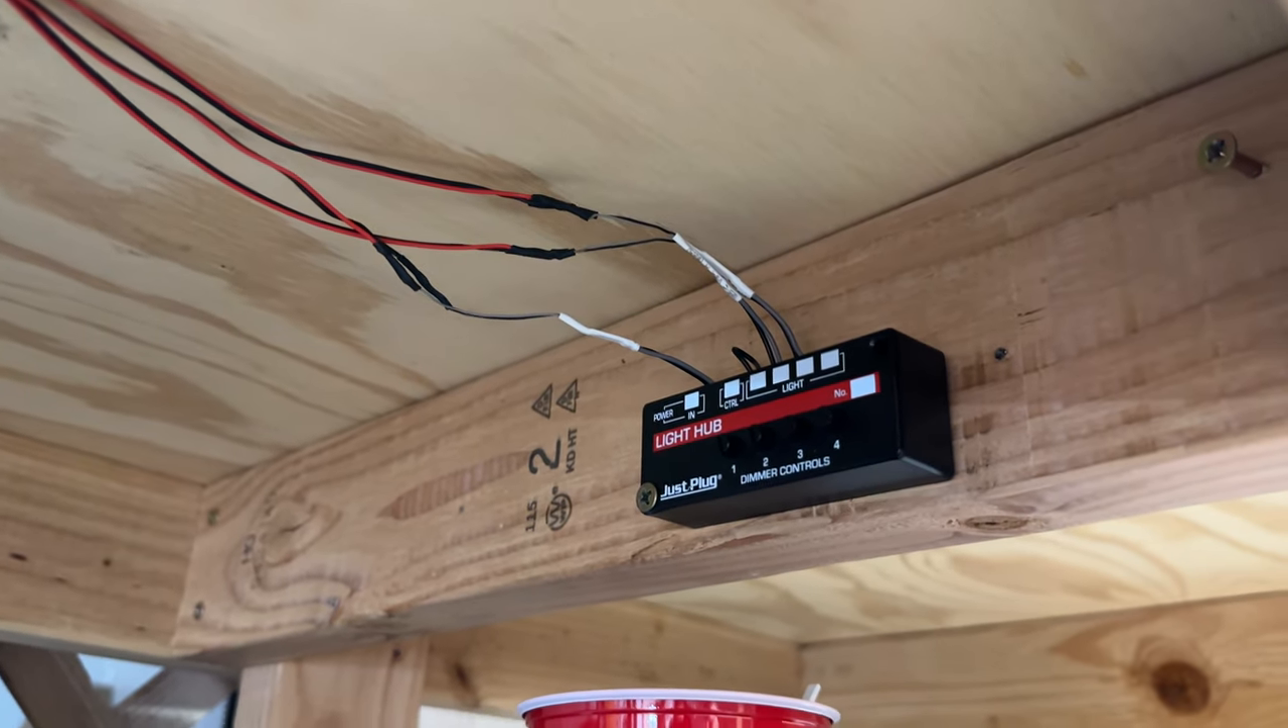I soldered on the connectors just right there and plugged them right in.